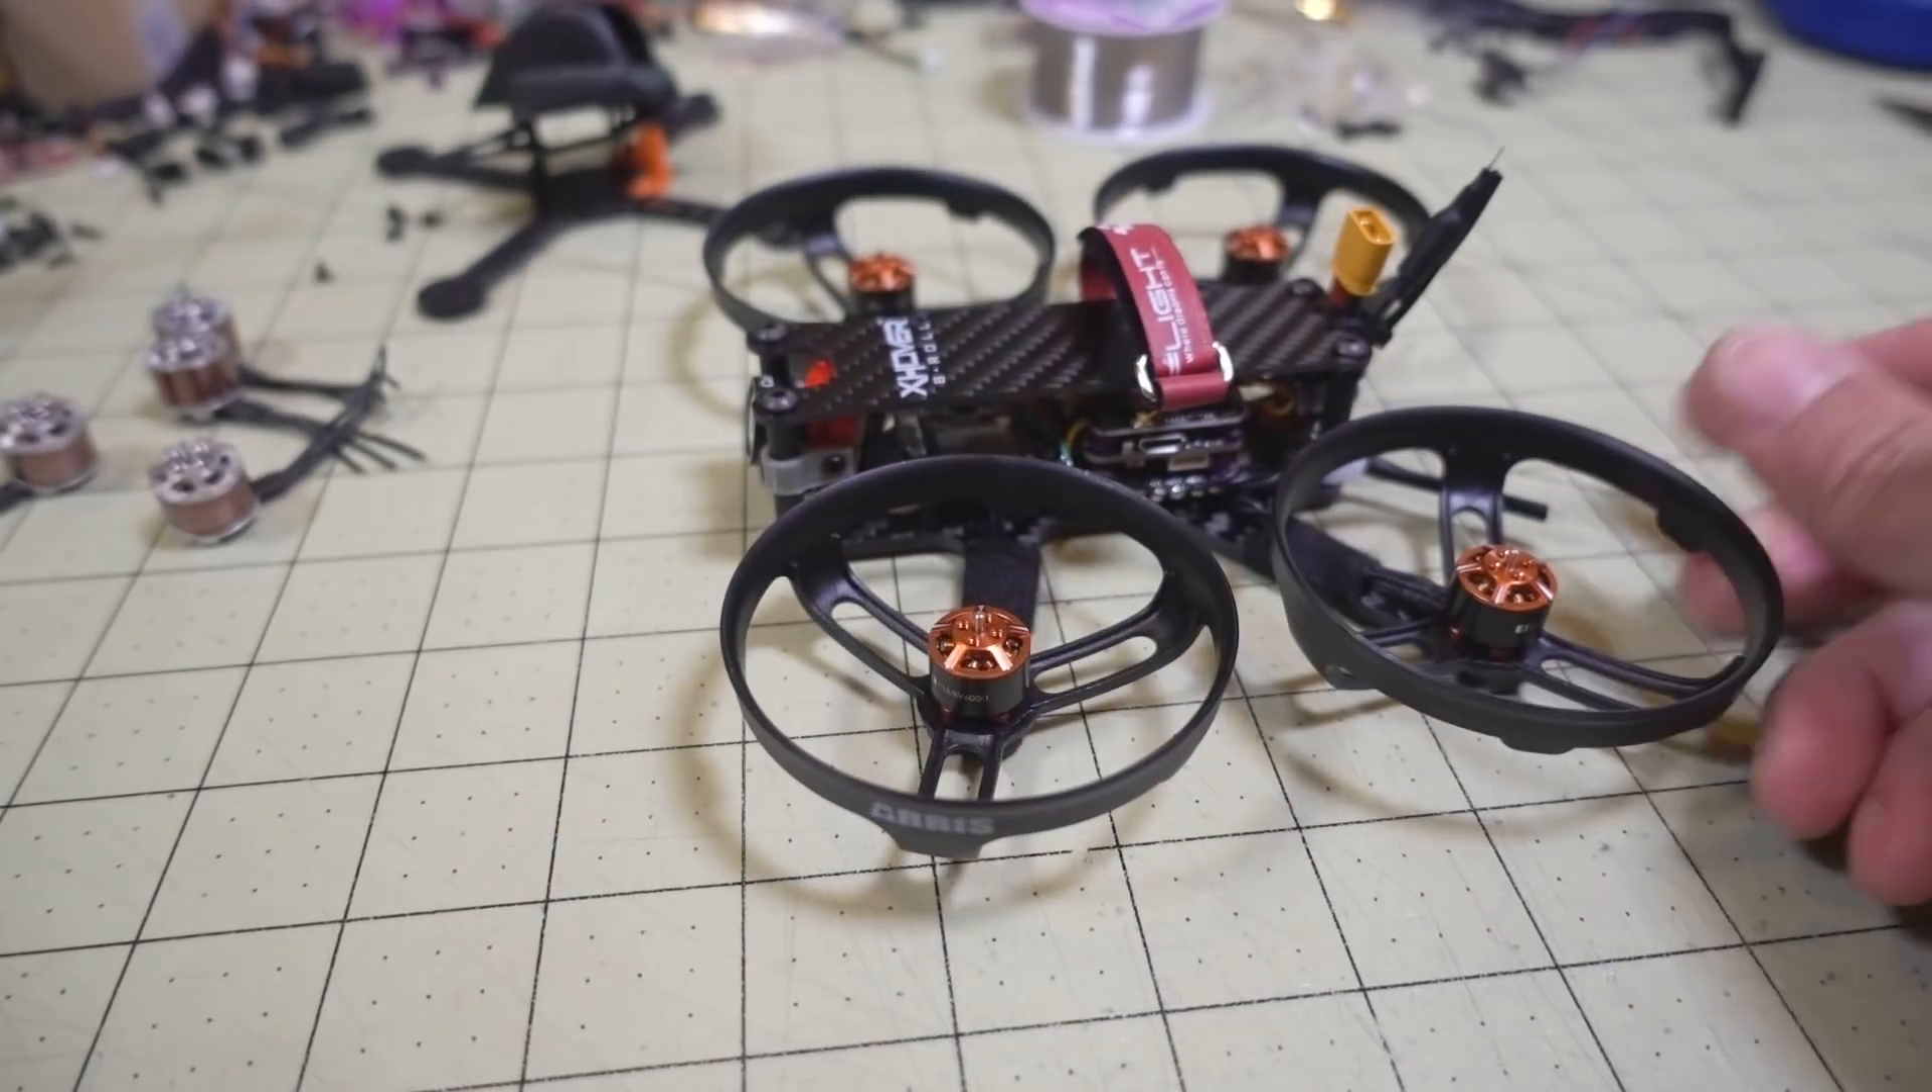Just got to put the props on and then we'll go and give it a fly and see how it flies.